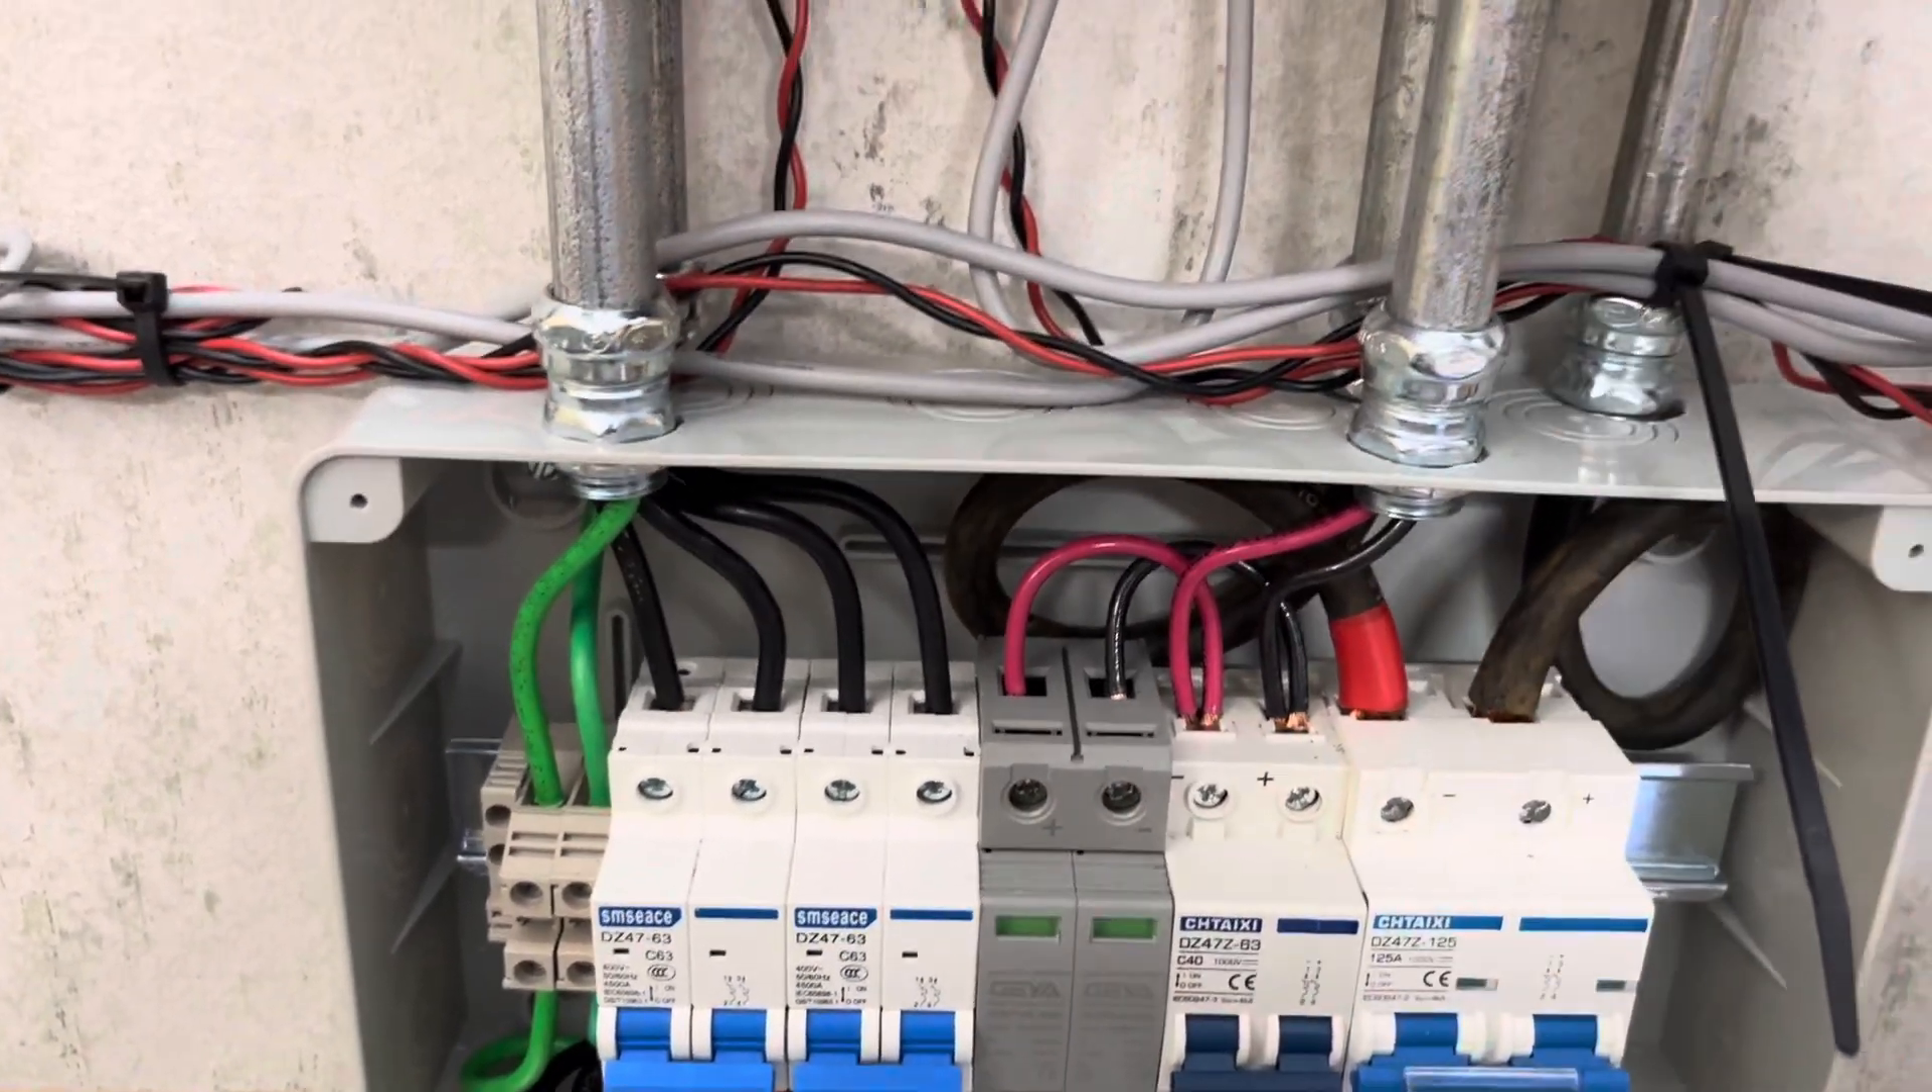Uh all the line the top side of the inverter disconnect boxes are wired in including the dc side.